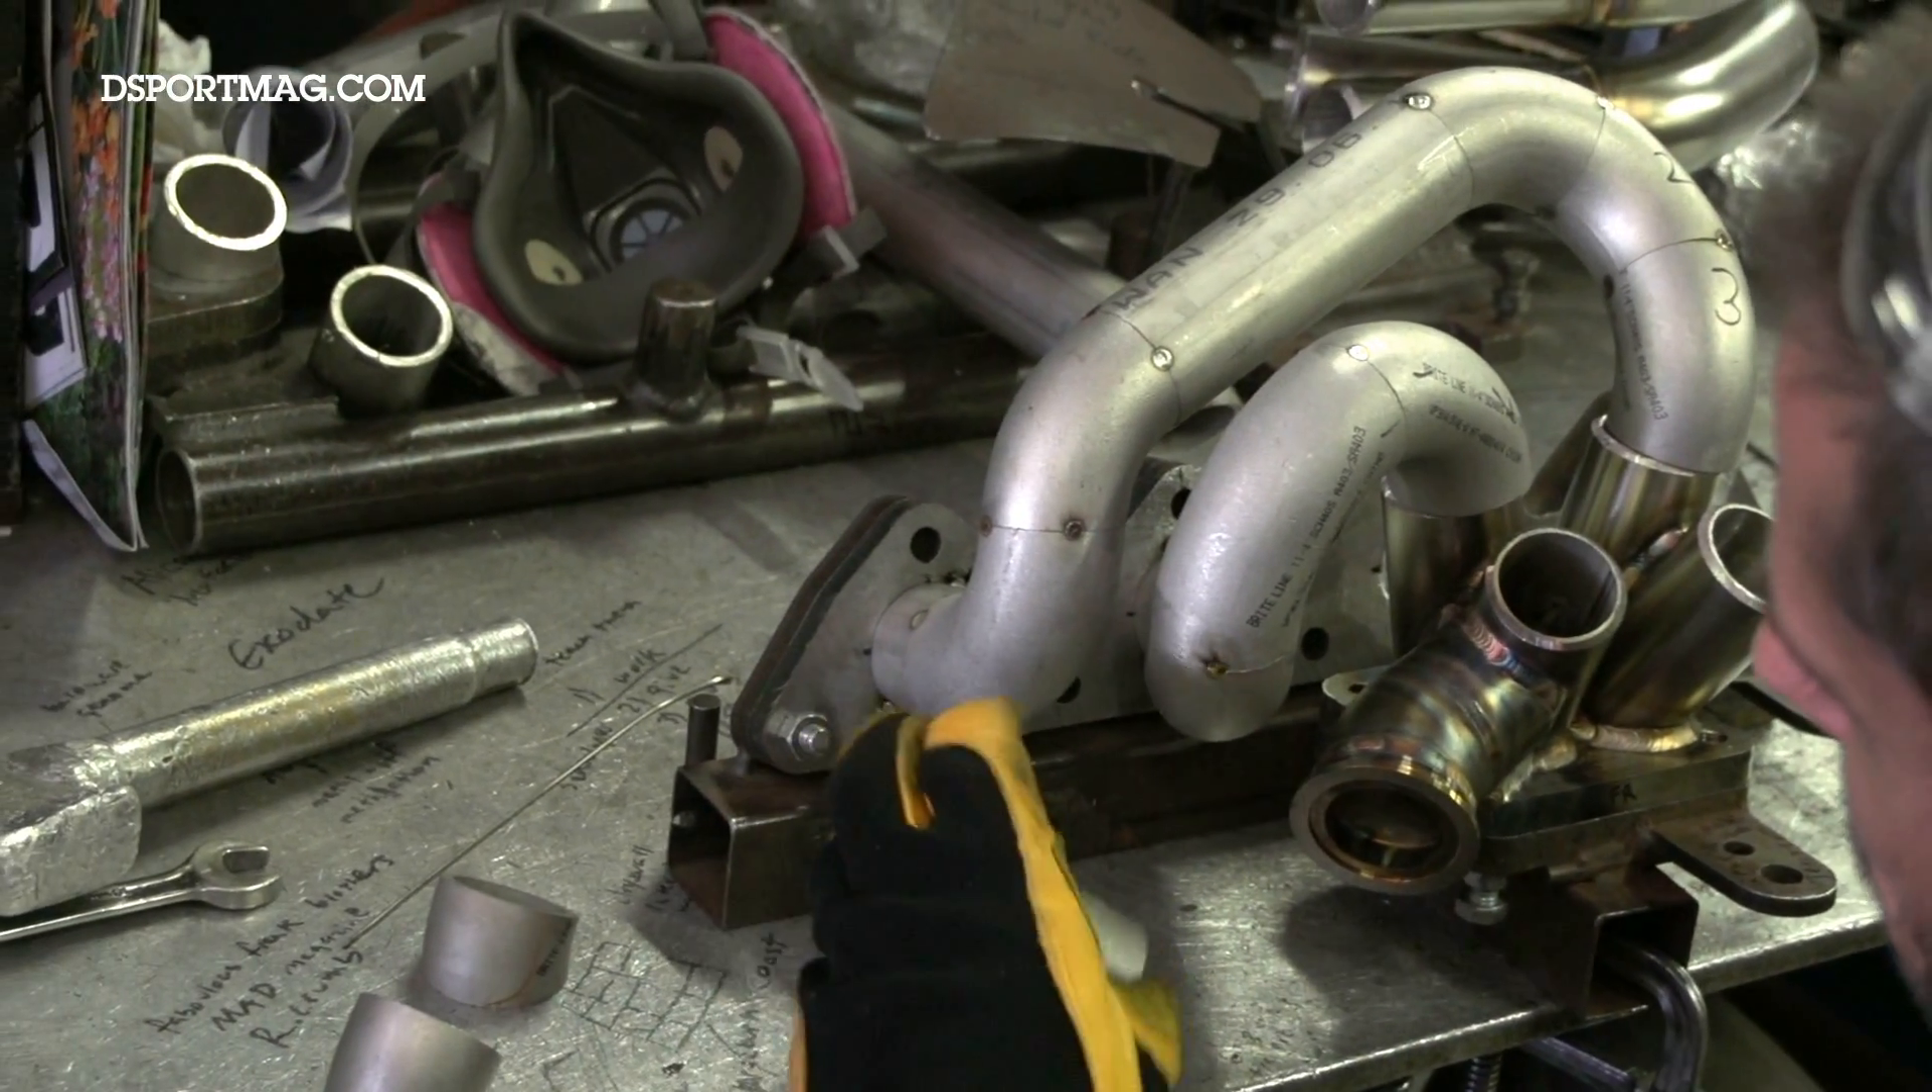And what Jay's doing here is you can see two of the runners he's already put together and tacked.